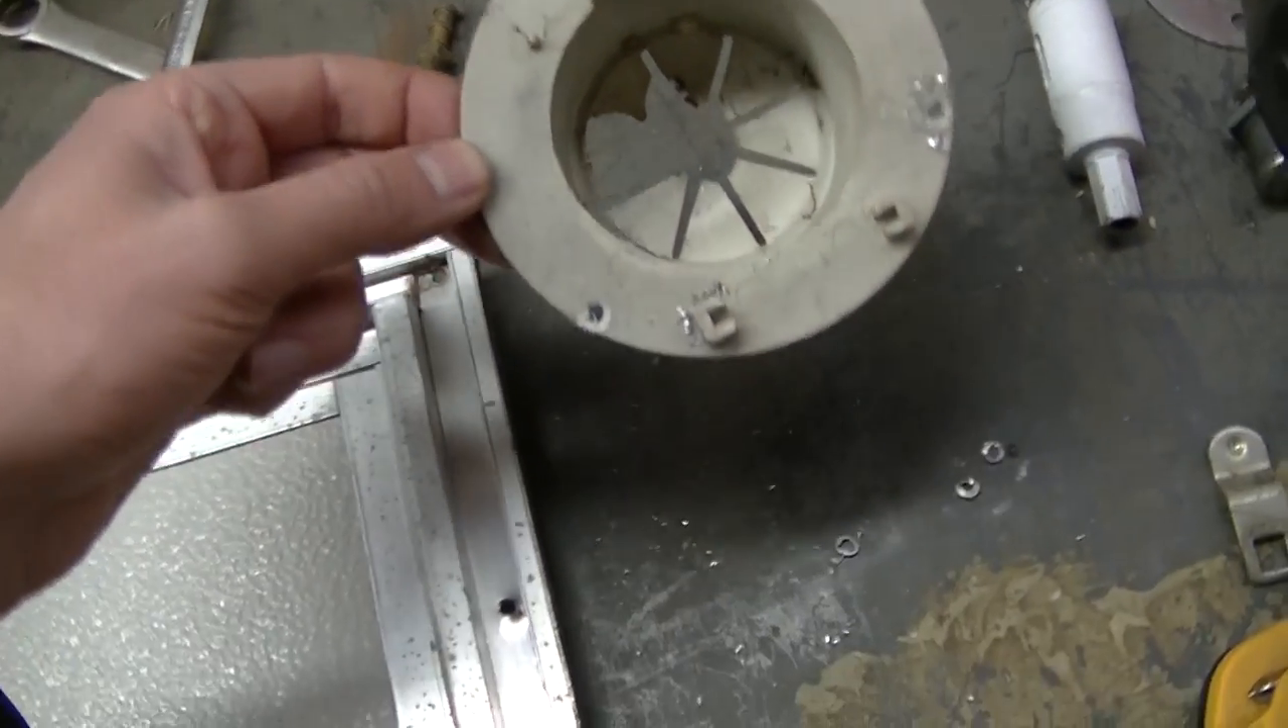Okay so I just finished drilling My rivets out And got this old piece off.